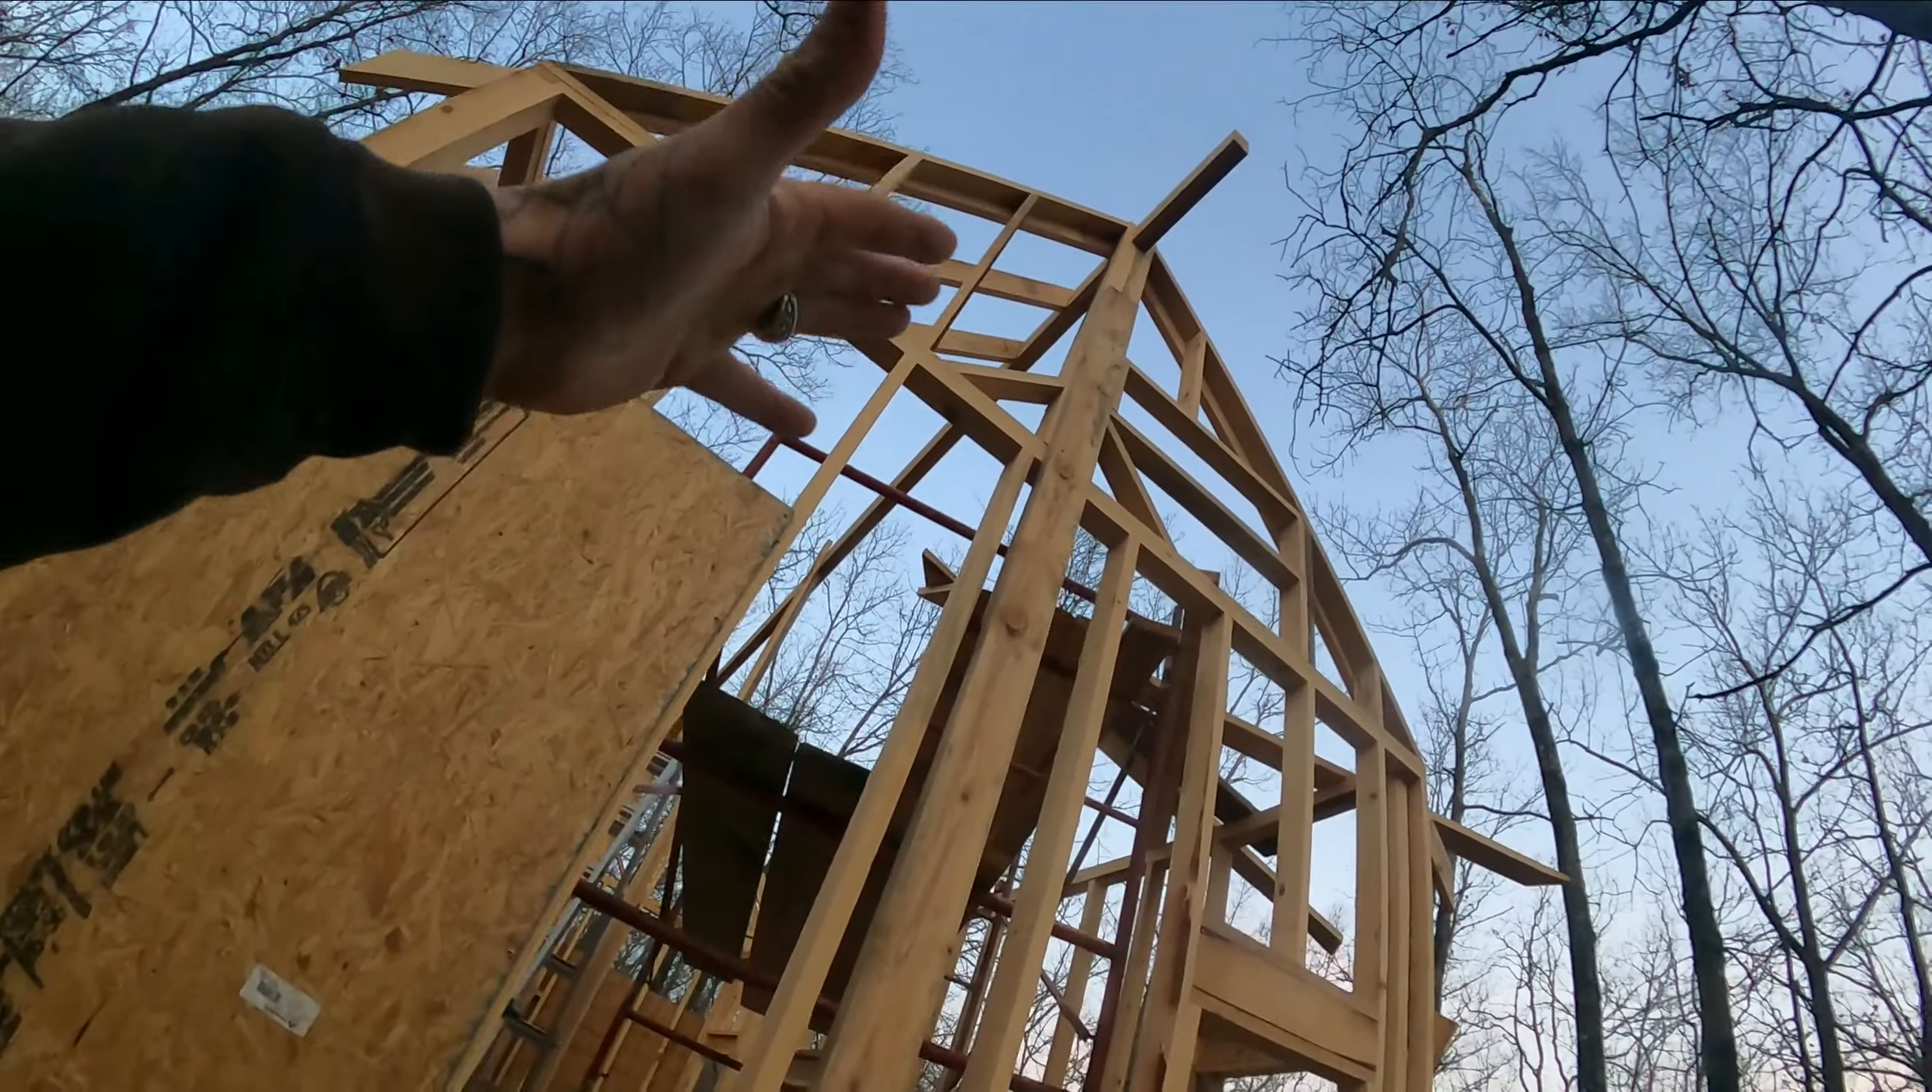I got this gable done today this gable in earlier this morning and then I haven't done hardly any more rafters.